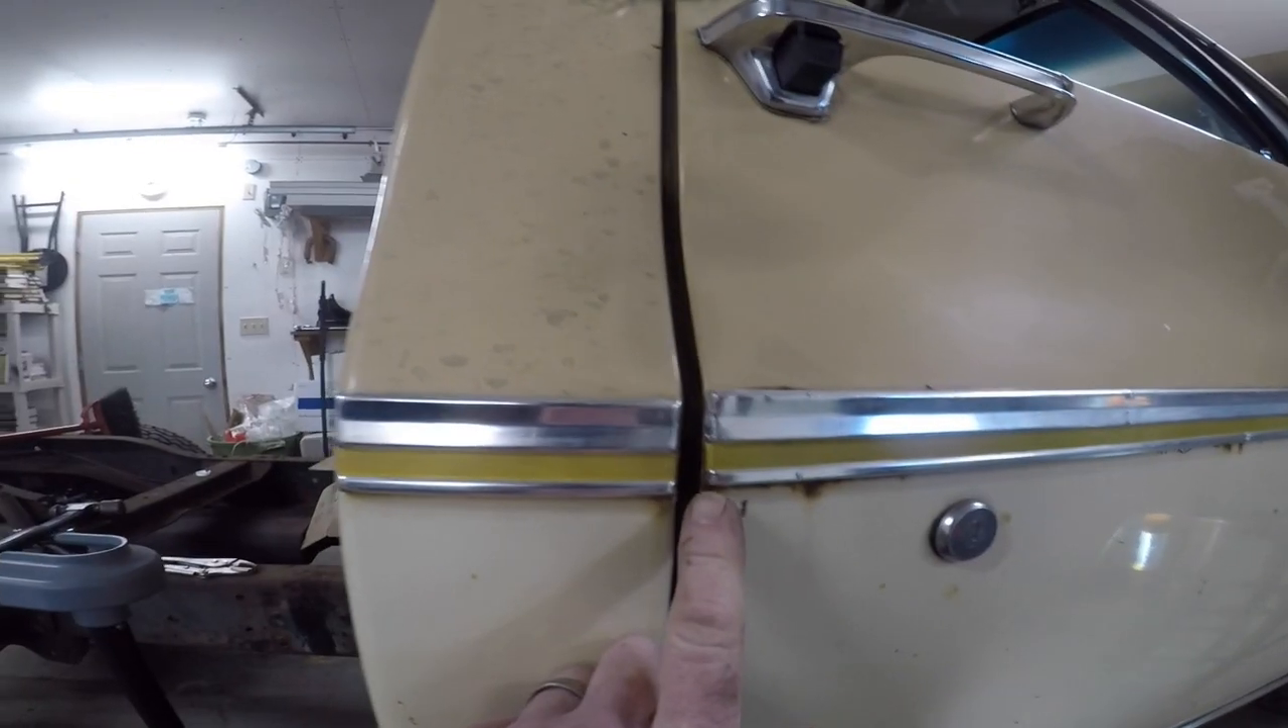We've got the door back in place.